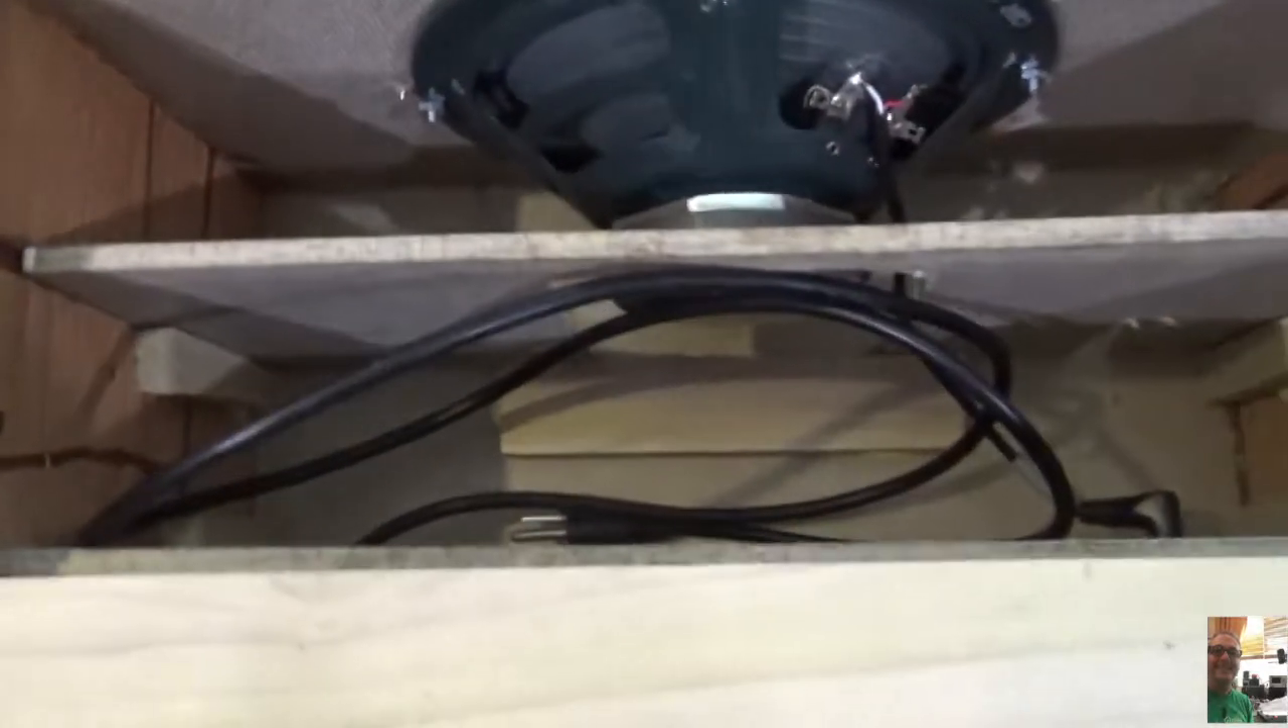I've got our speaker mounted. I've got a baffle.